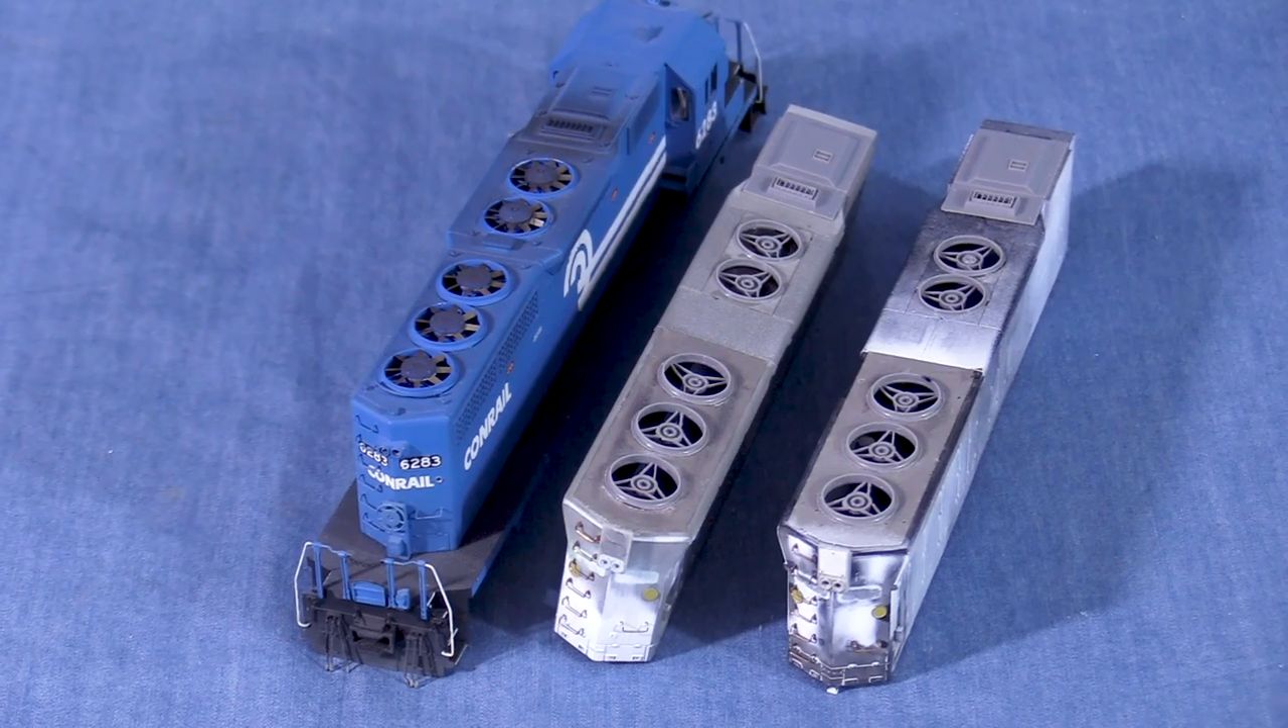Now all three EMD shells have their fan bases installed.